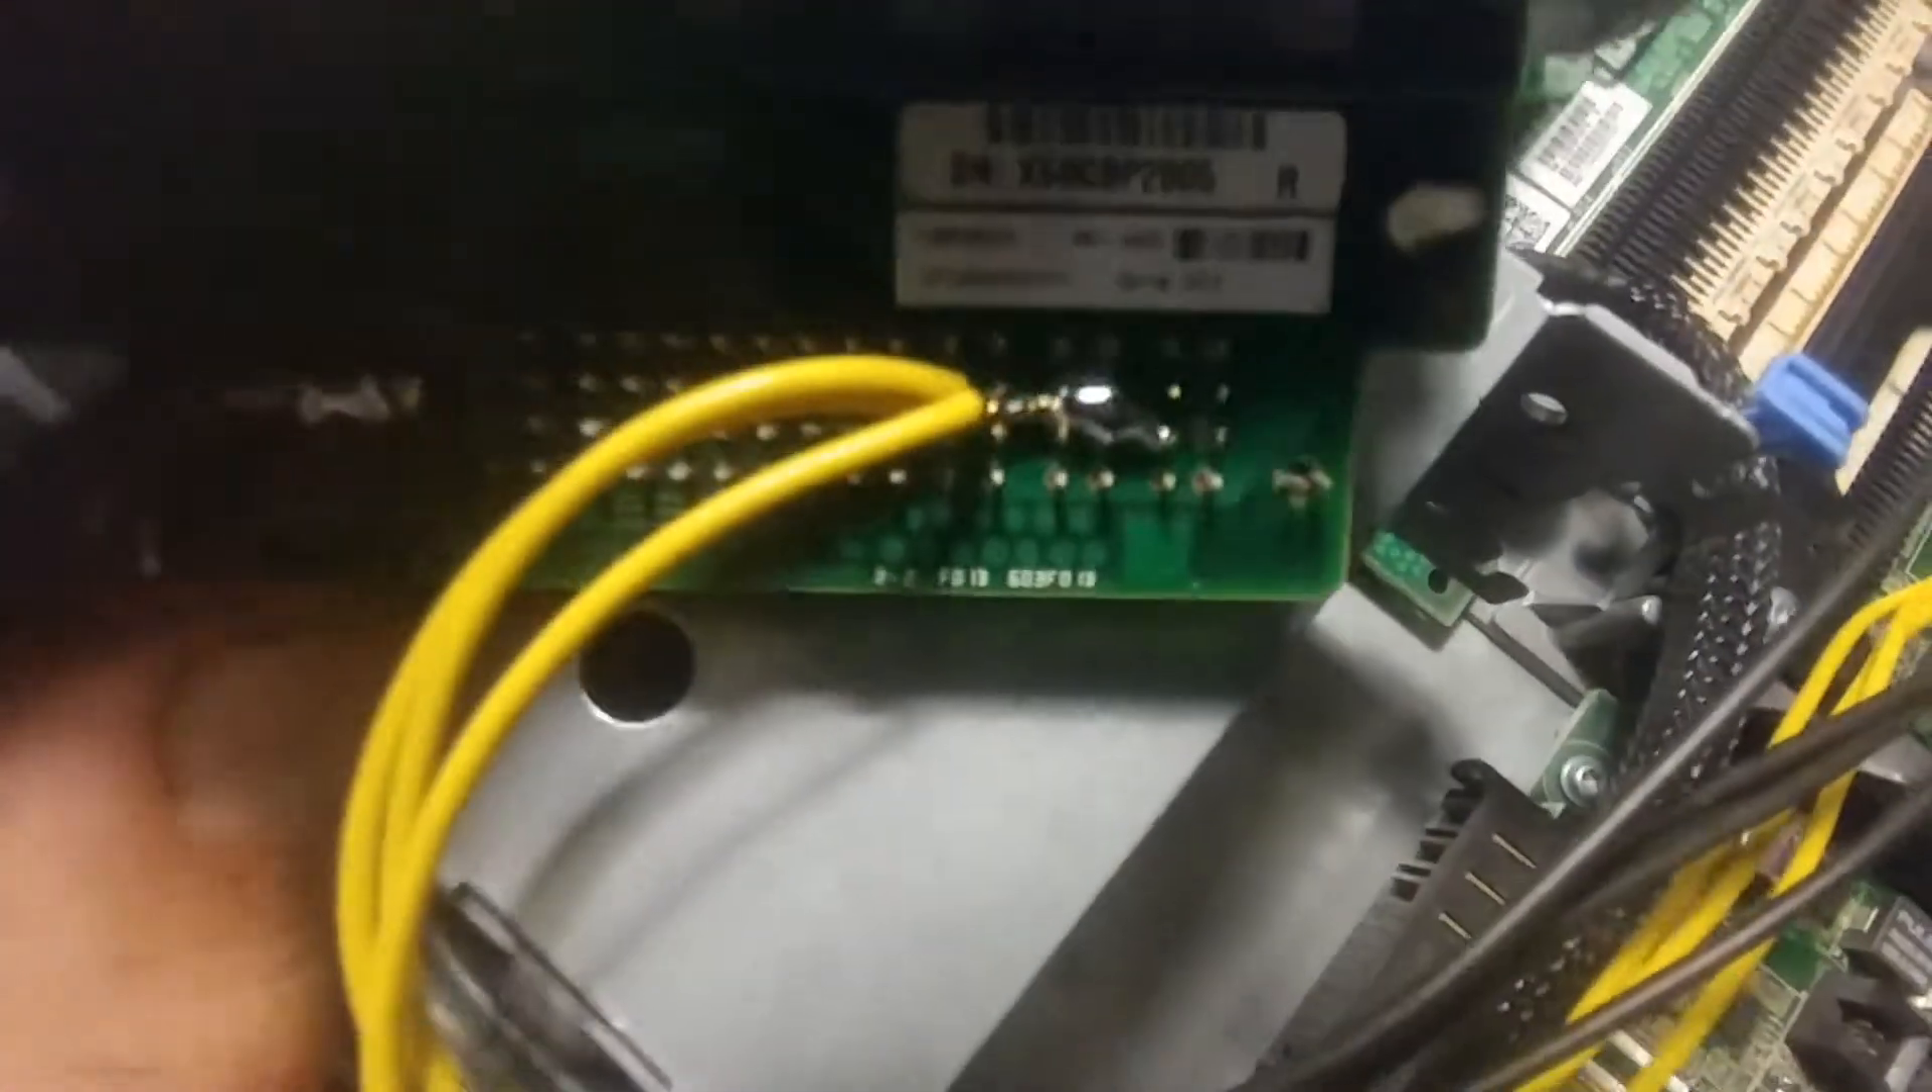And I soldered all the 12 volt positive wires right in the middle on this side where there's a nice big fat trace so that you can see where those connectors come through.